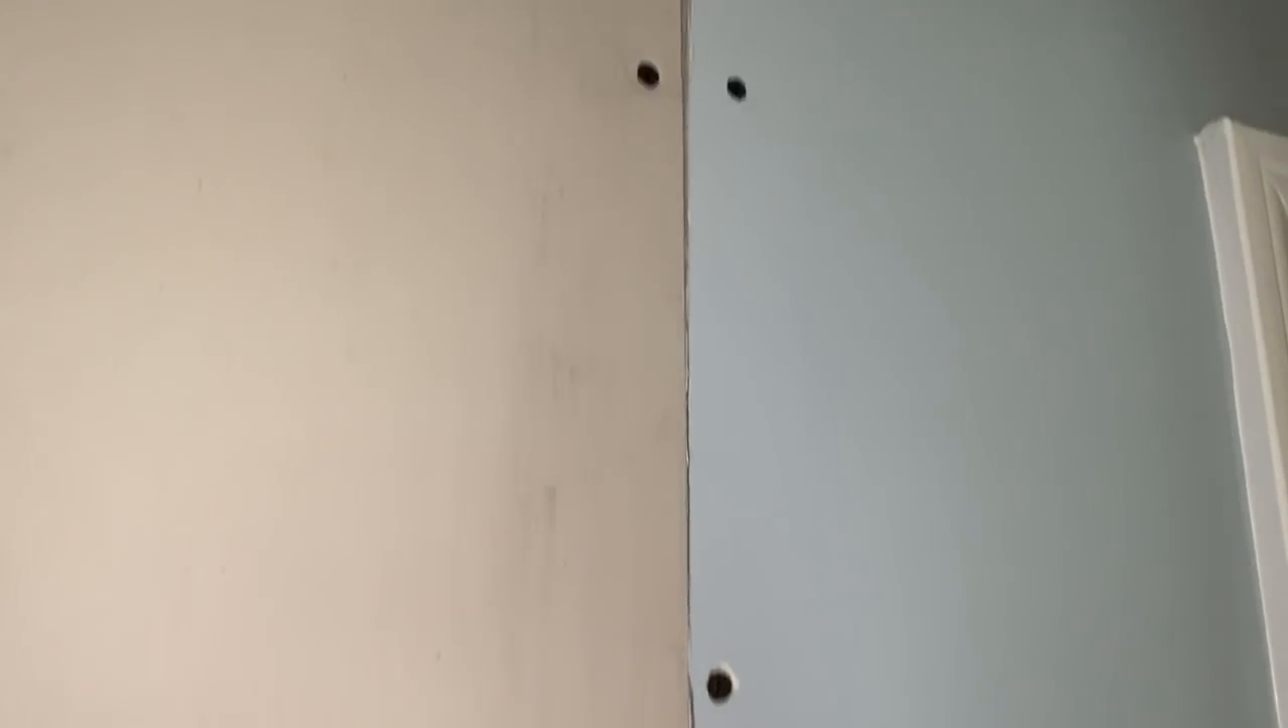That seam looks pretty good. Looks nice and even all the way.